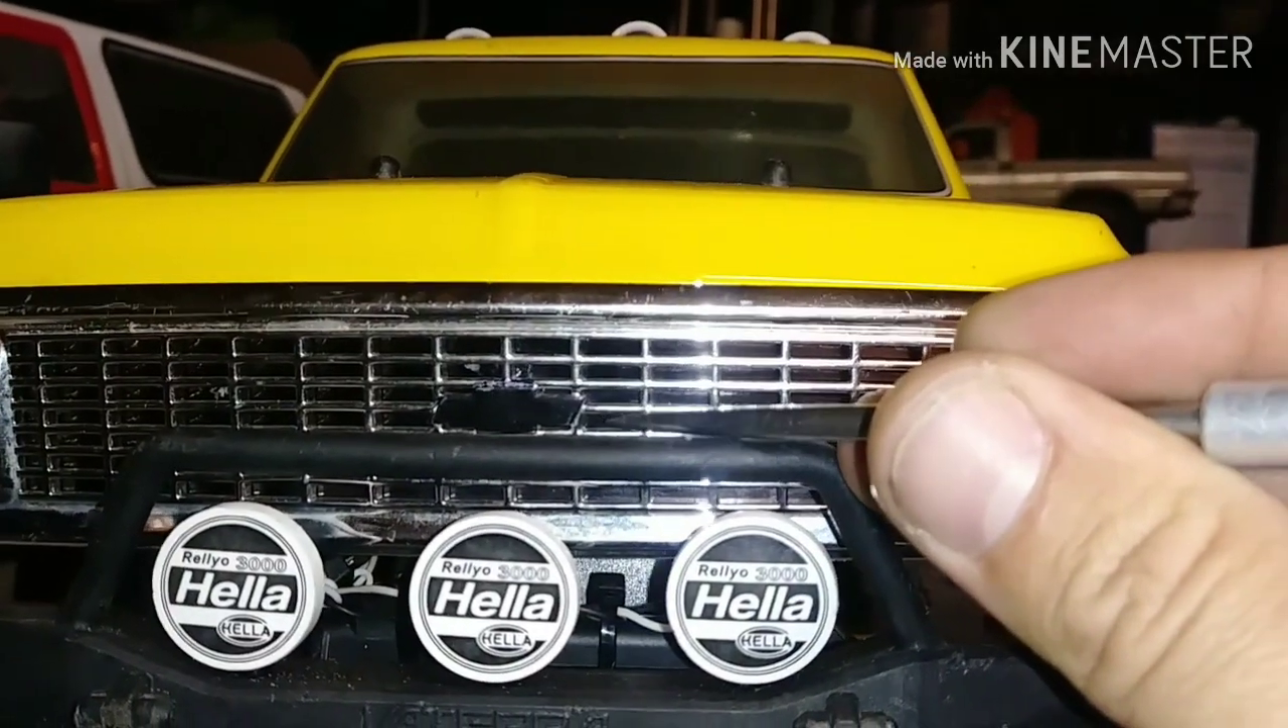We've got the grill back on the truck, everyone.